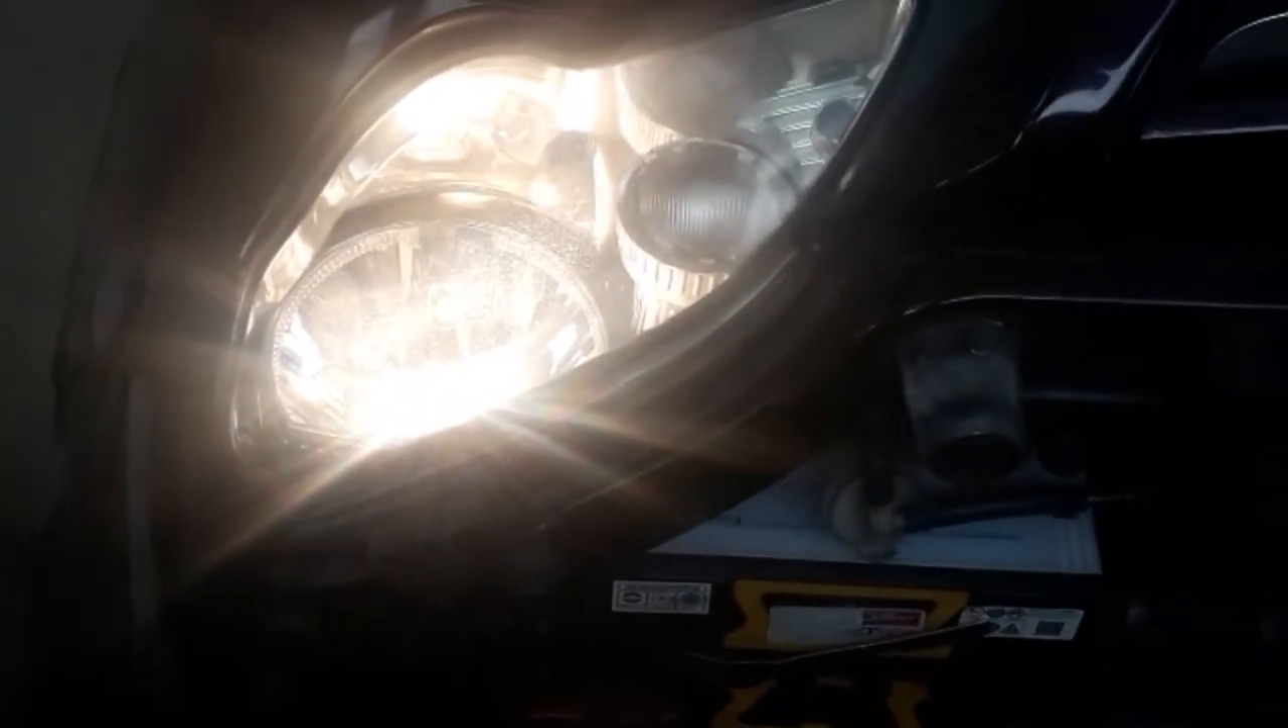Nah ini lampunya udah kepasang ya.